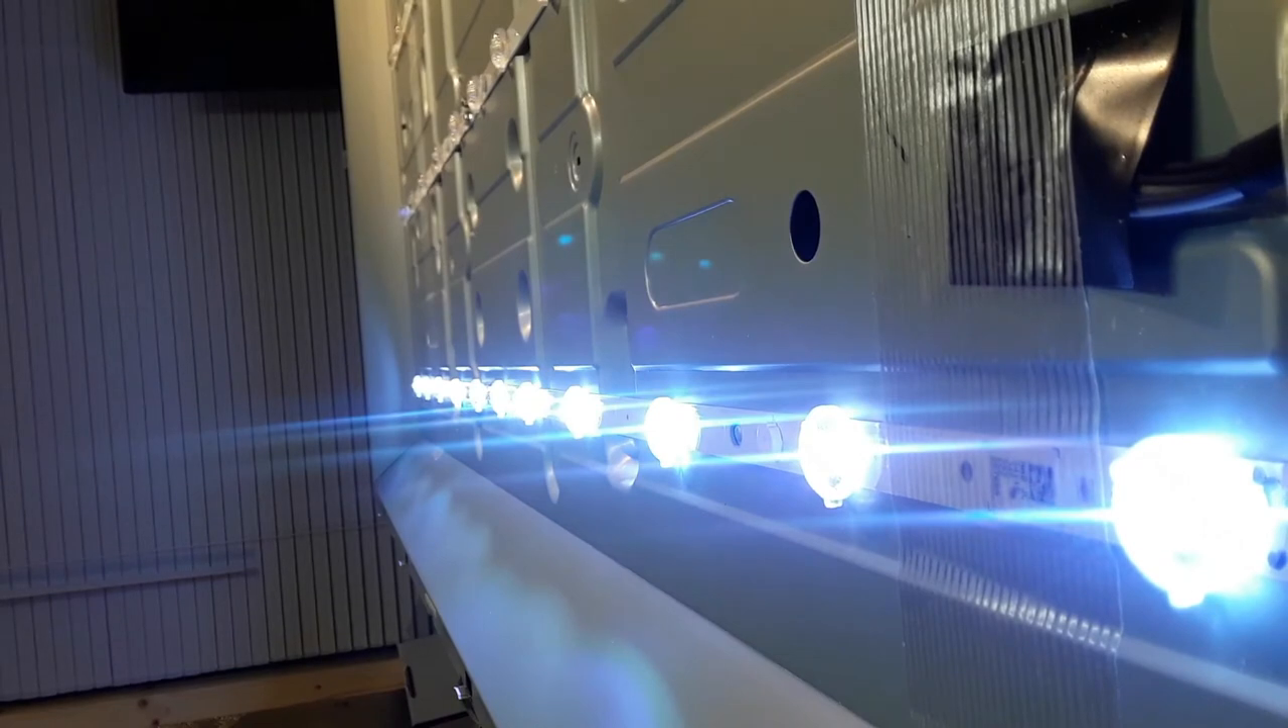And all the lens caps are now on as well.